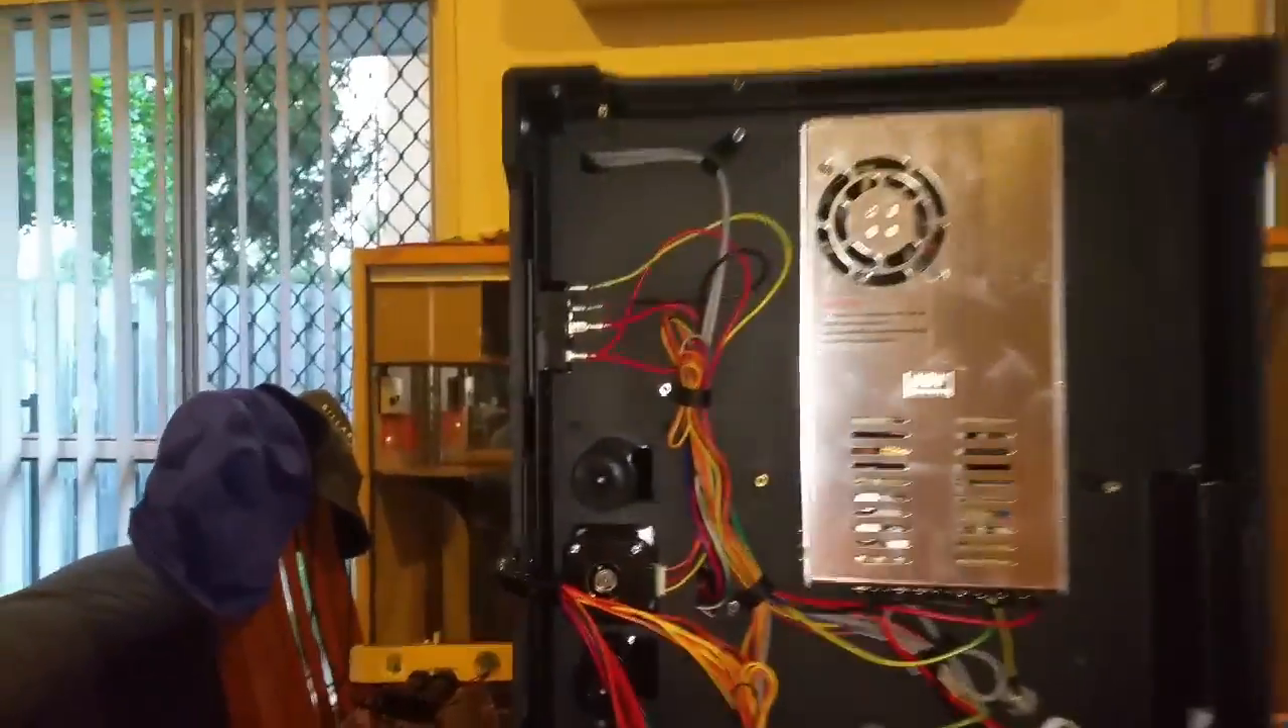Okay so now you can see the cover has been removed.